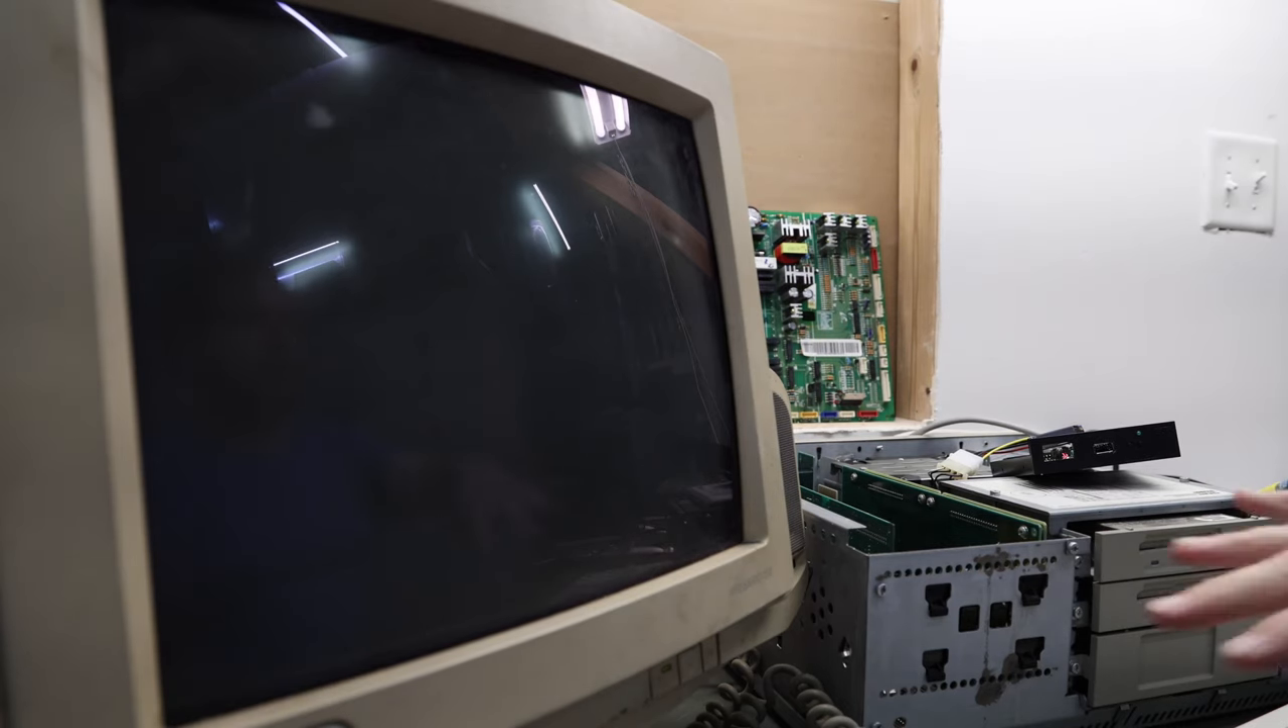So I've got this guy put back together for the most part. Just have the case off right now.